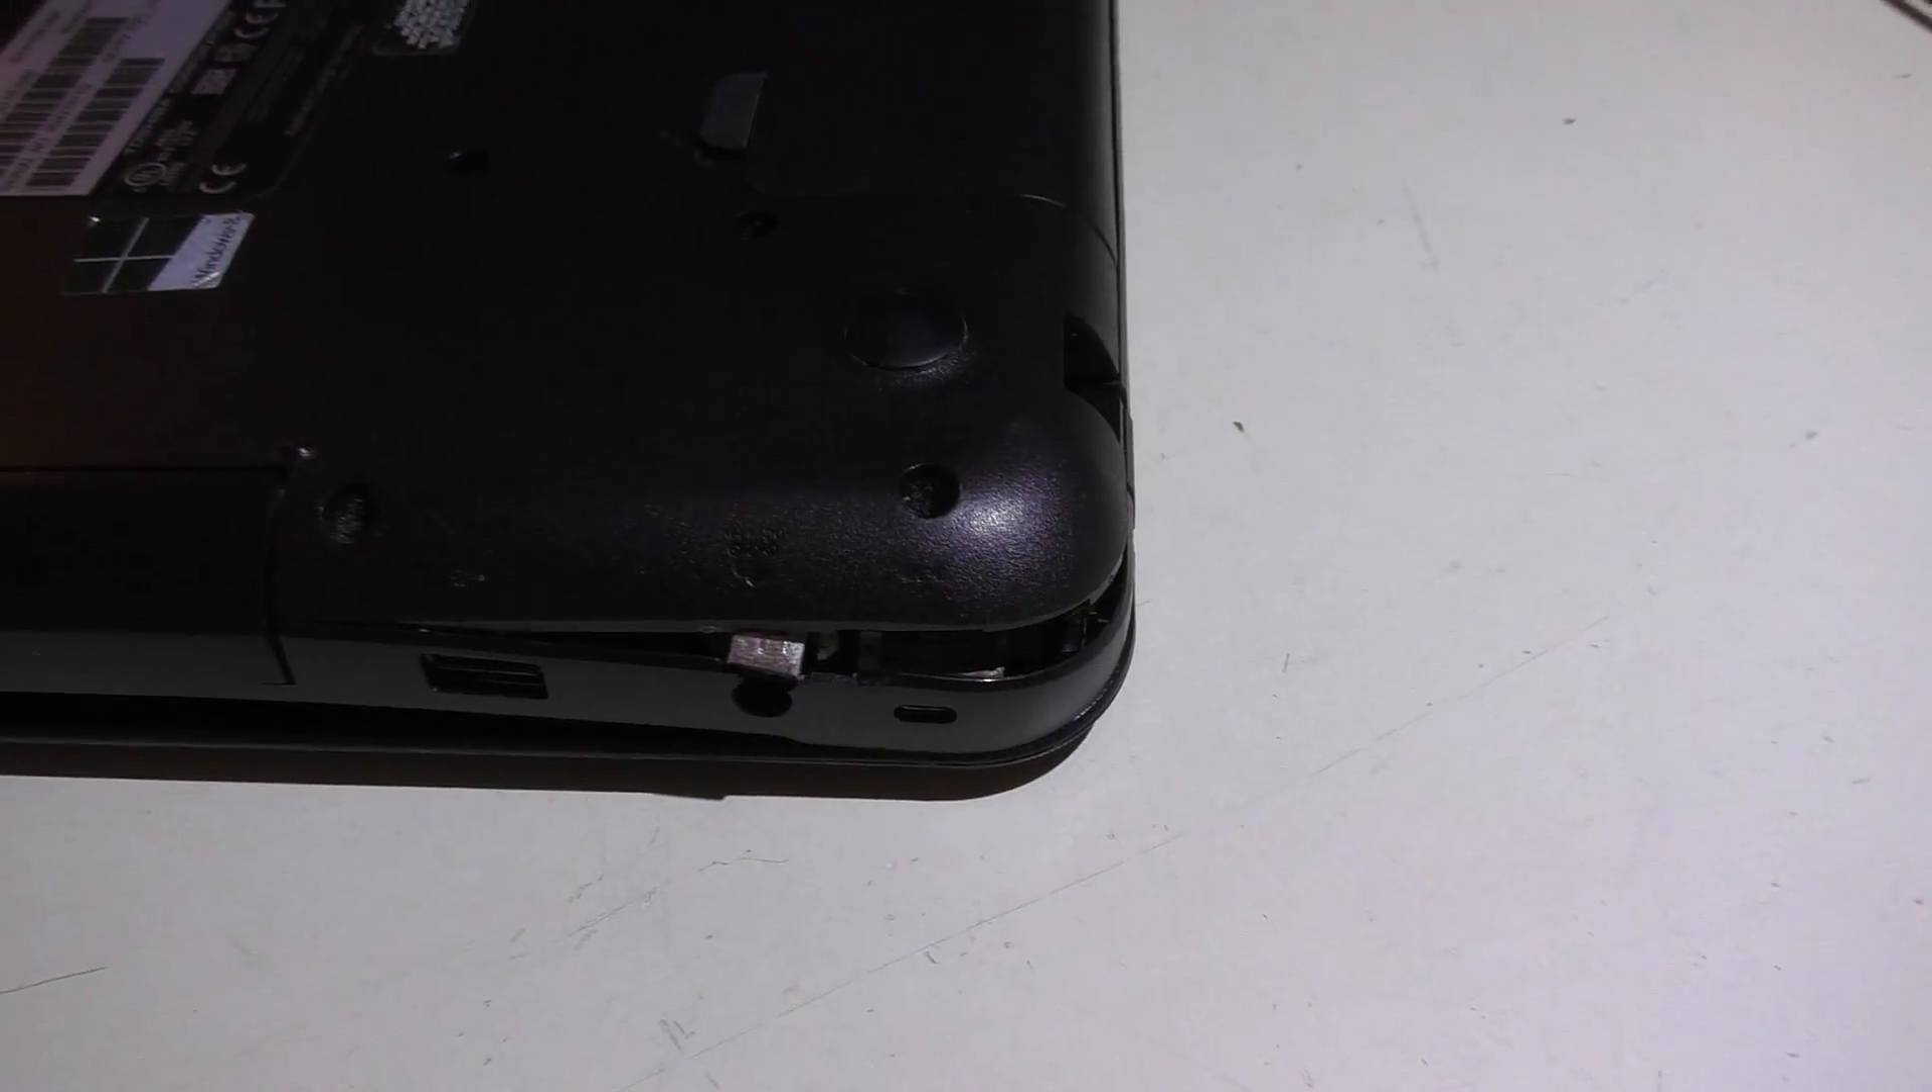I don't know why the case popped out, I don't know if he dropped it or what not.